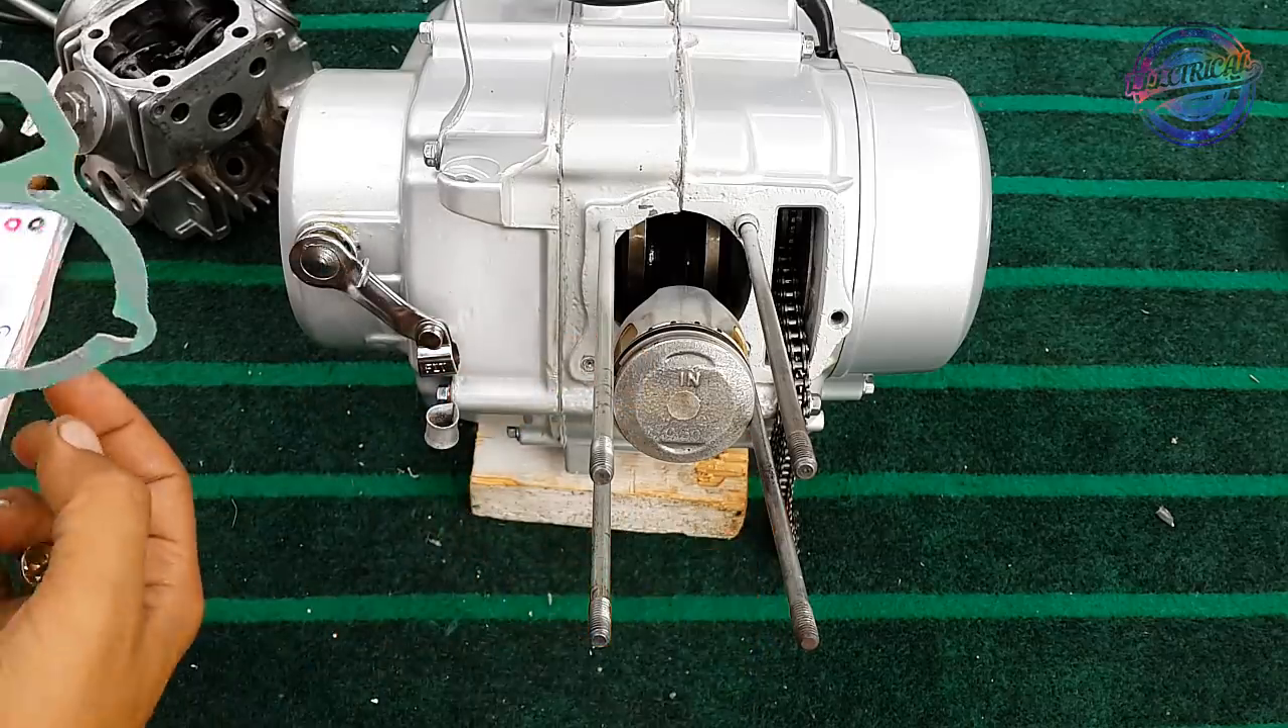یہاں آپ دیکھ سکتے ہیں کہ پسٹن لگ چکا ہے۔